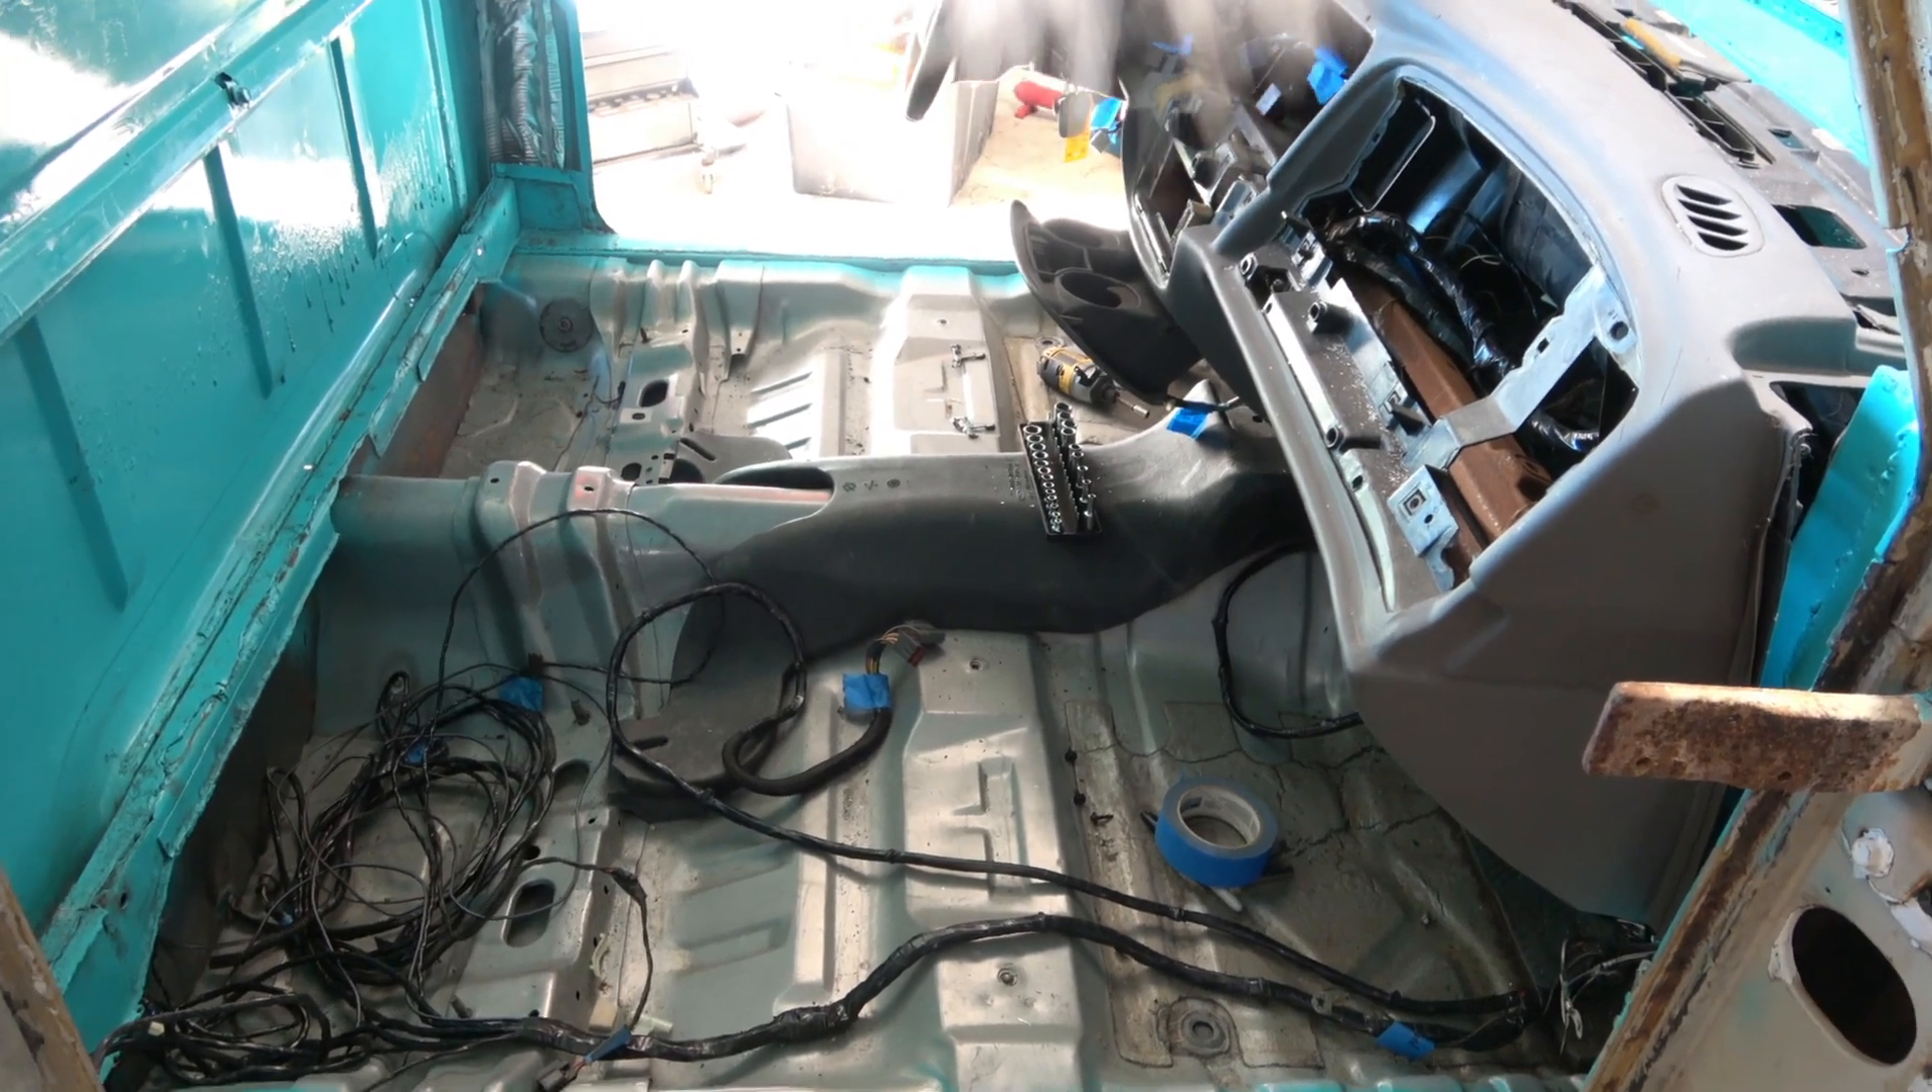Alright, so as you can see, we have the carpet, the seats, all that taken out.